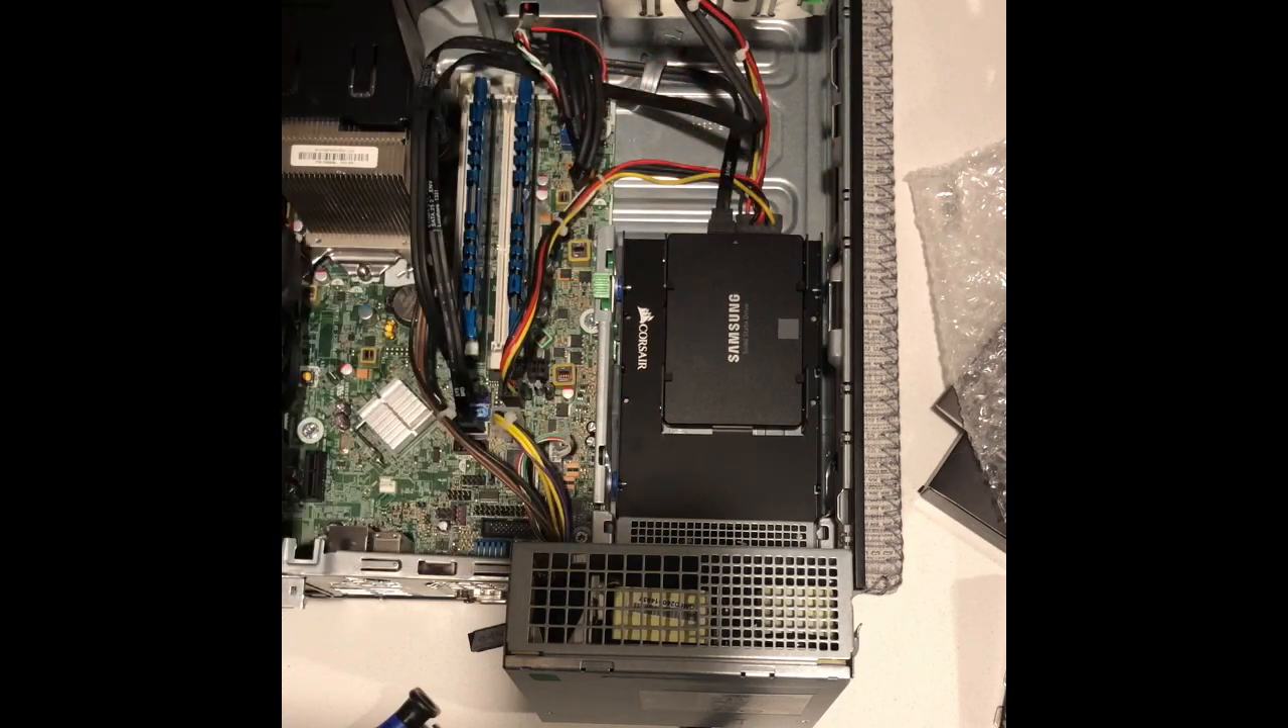So now our SSD is locked in and we're all installed with the SSD.